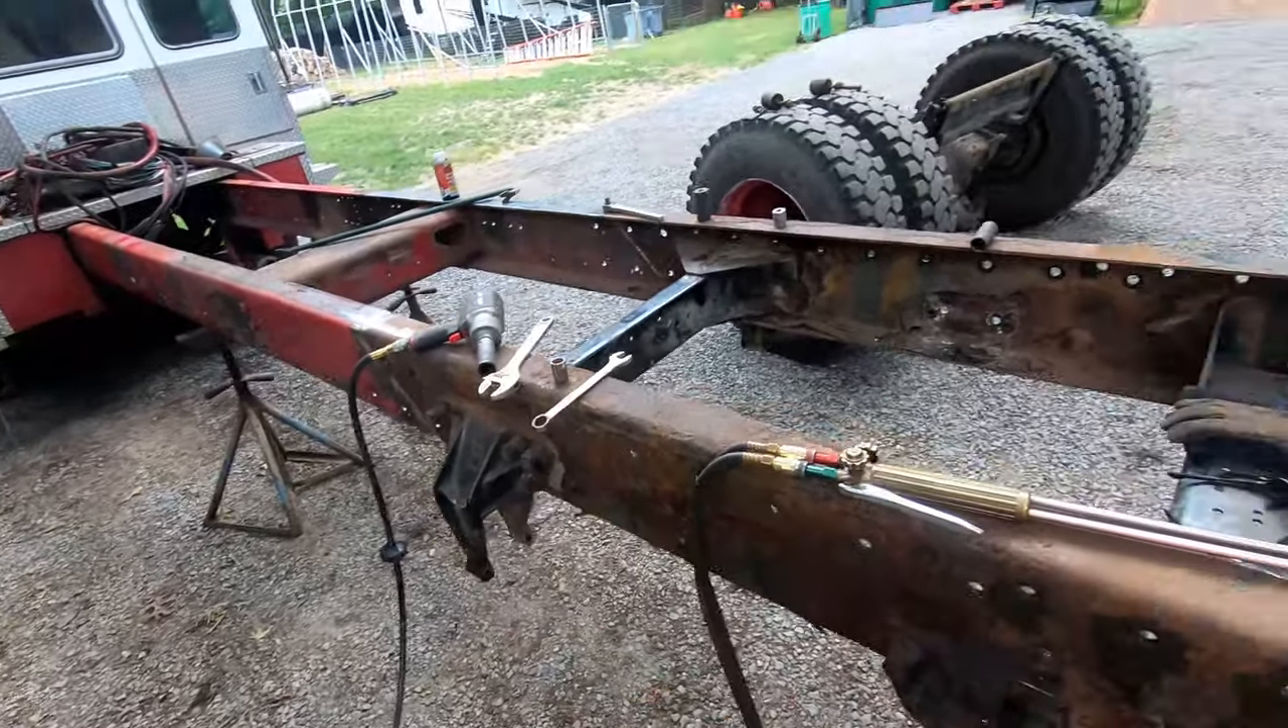All right, the frame's almost stripped down to nothing.